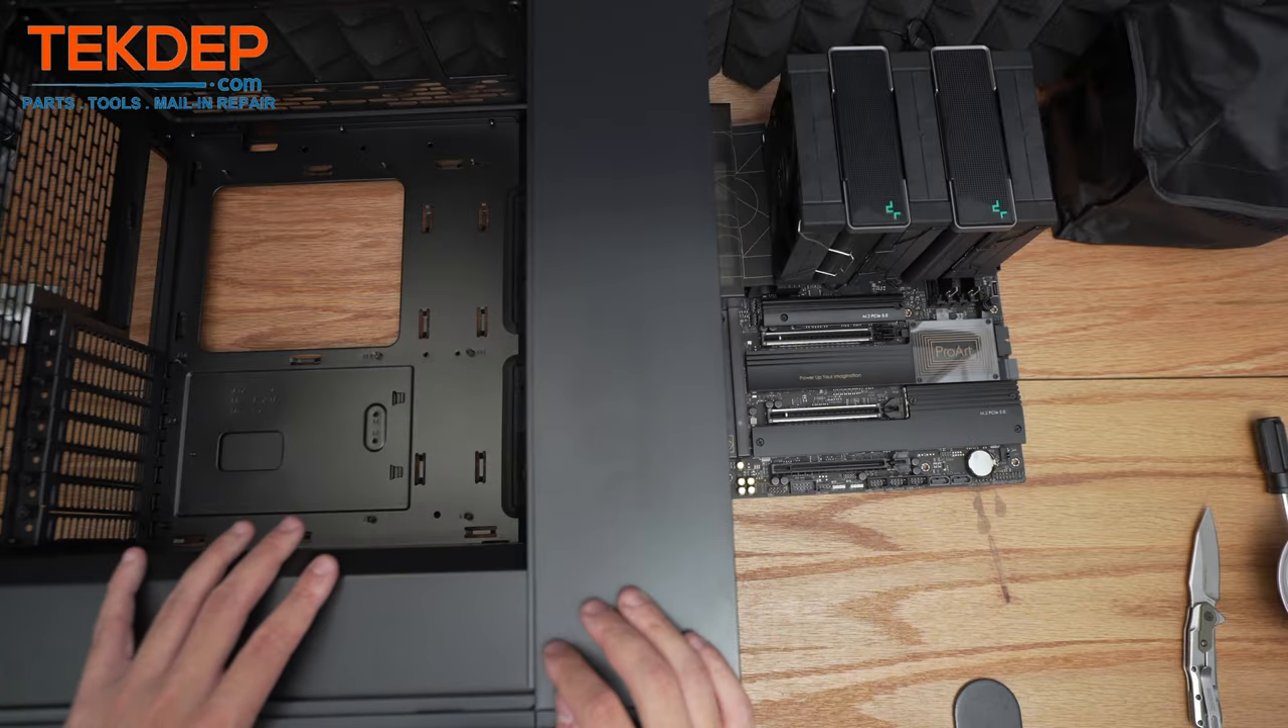All right so now that we've got the board fully assembled it's ready to go in the case minus a few things here.